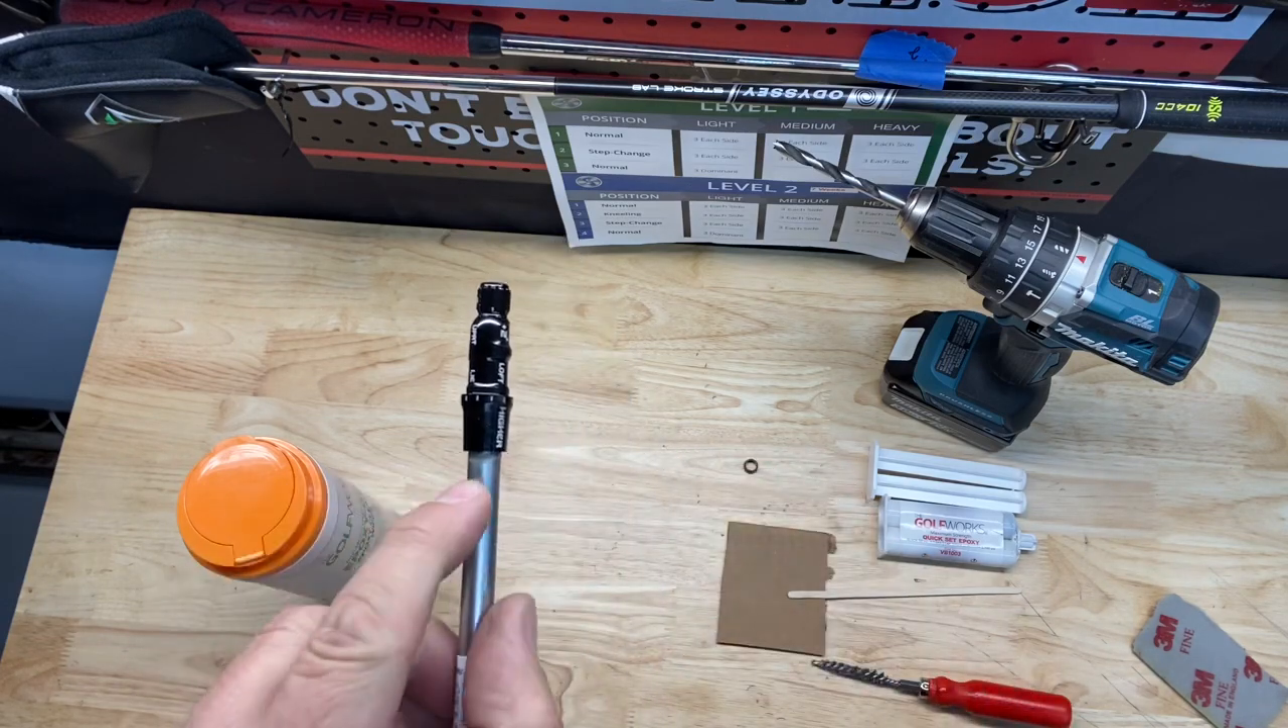So what we're missing now is the ferrule cap. You can see here, it doesn't look very clean if you don't put that ferrule cap on there.